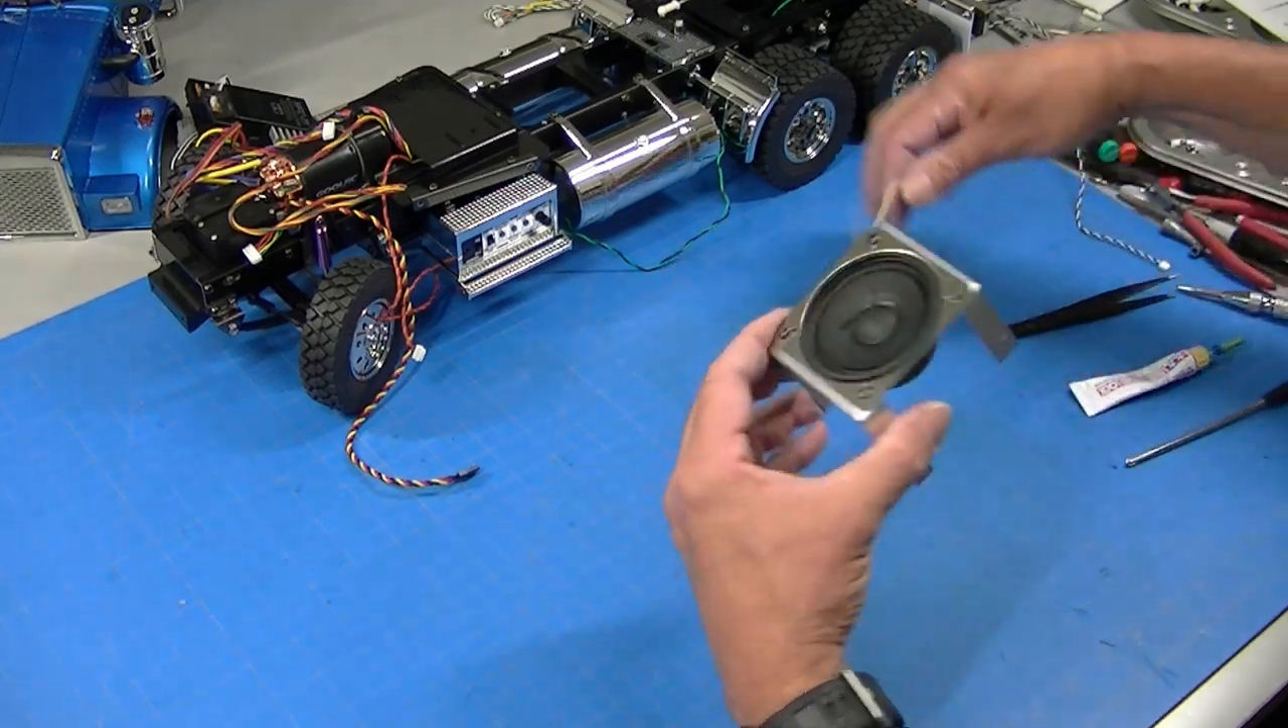There's my two brackets mounted to the speaker.